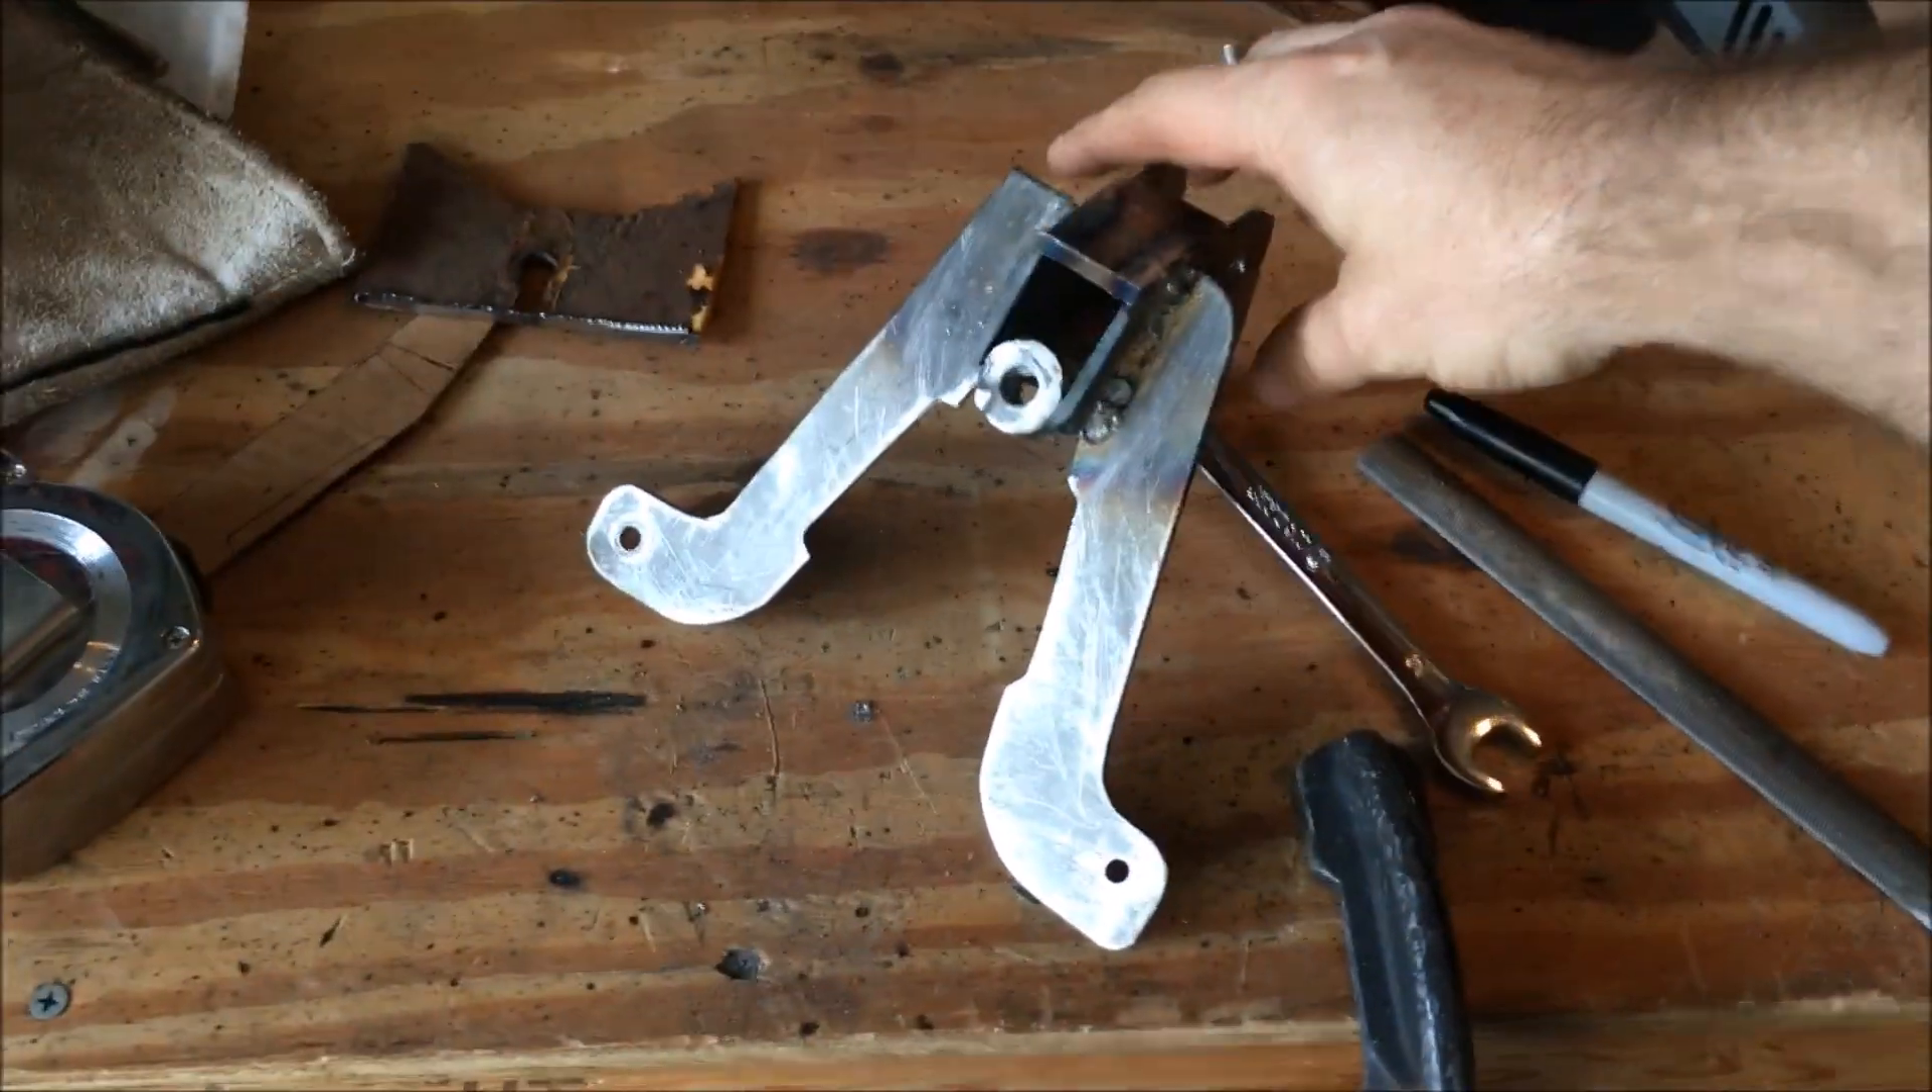The other steering arm is now on there.